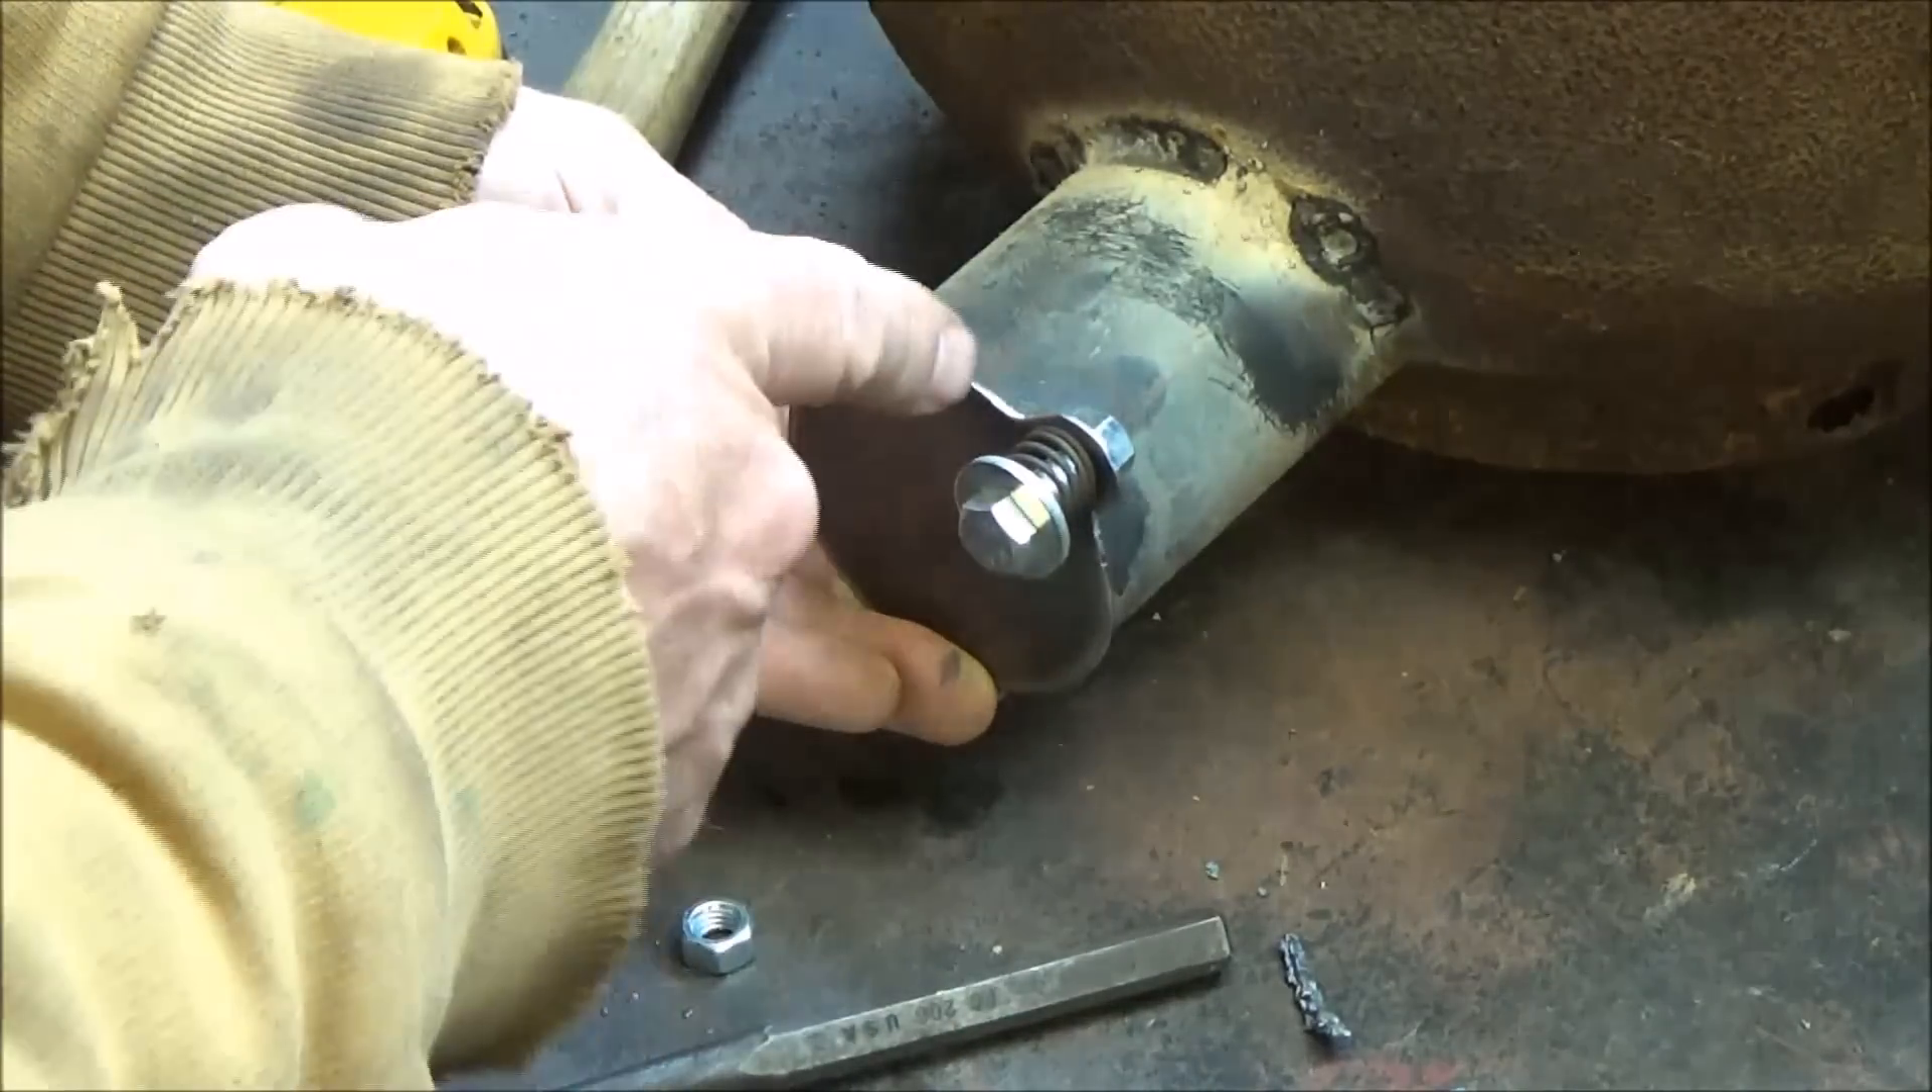We put the spring in here and the spring holds pressure against this plate from this bolt.